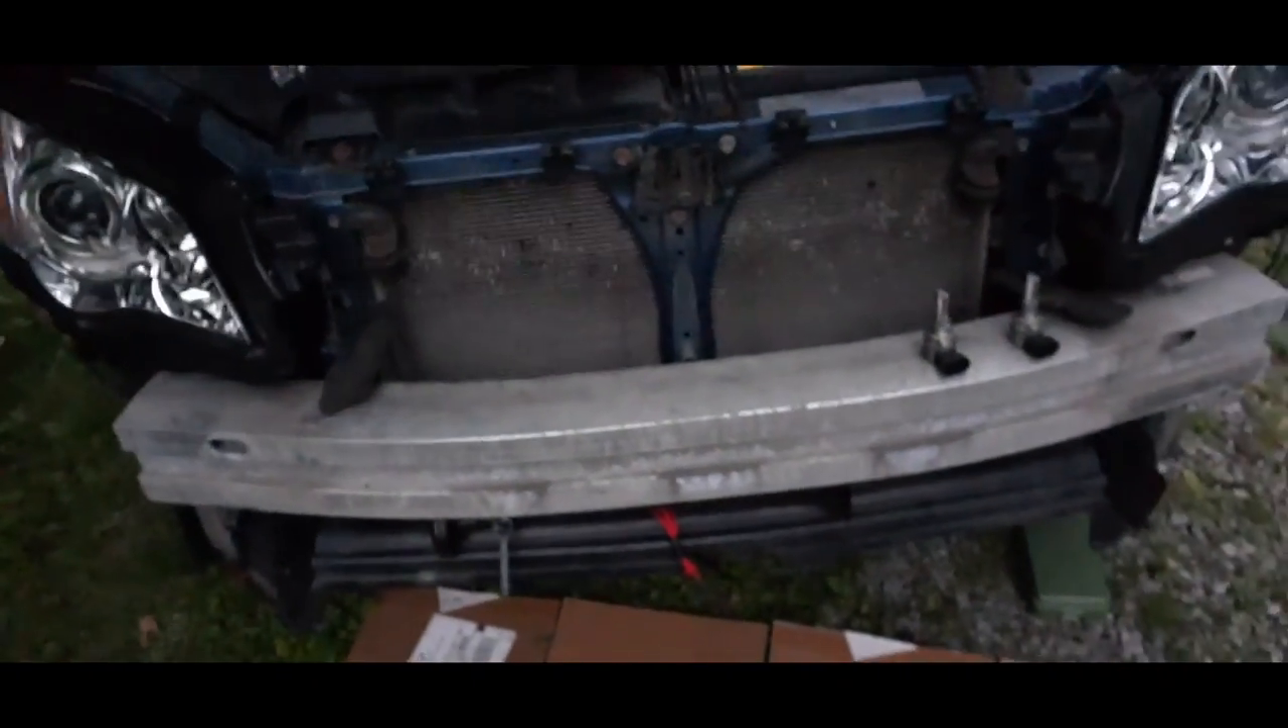Now as you can see I have the front bumper off.